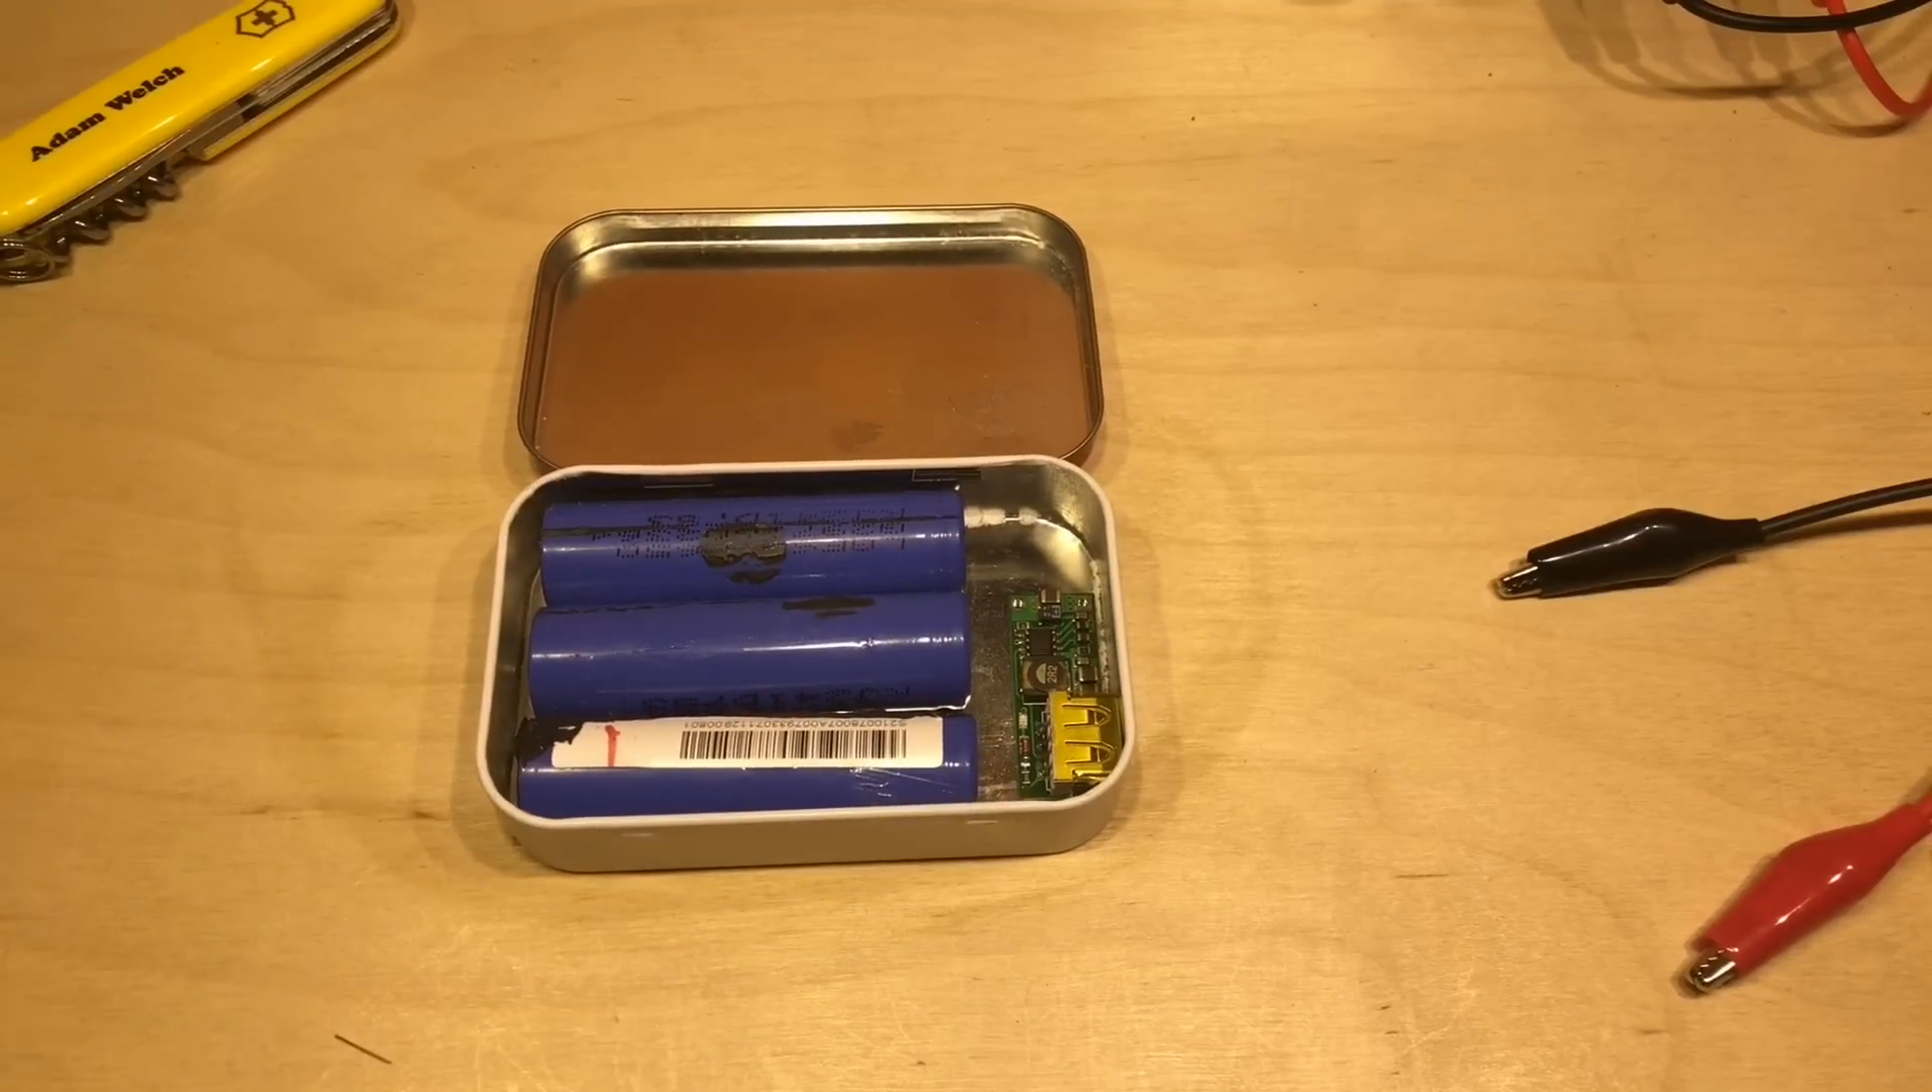With three batteries that little module fits in just lovely there at the end.